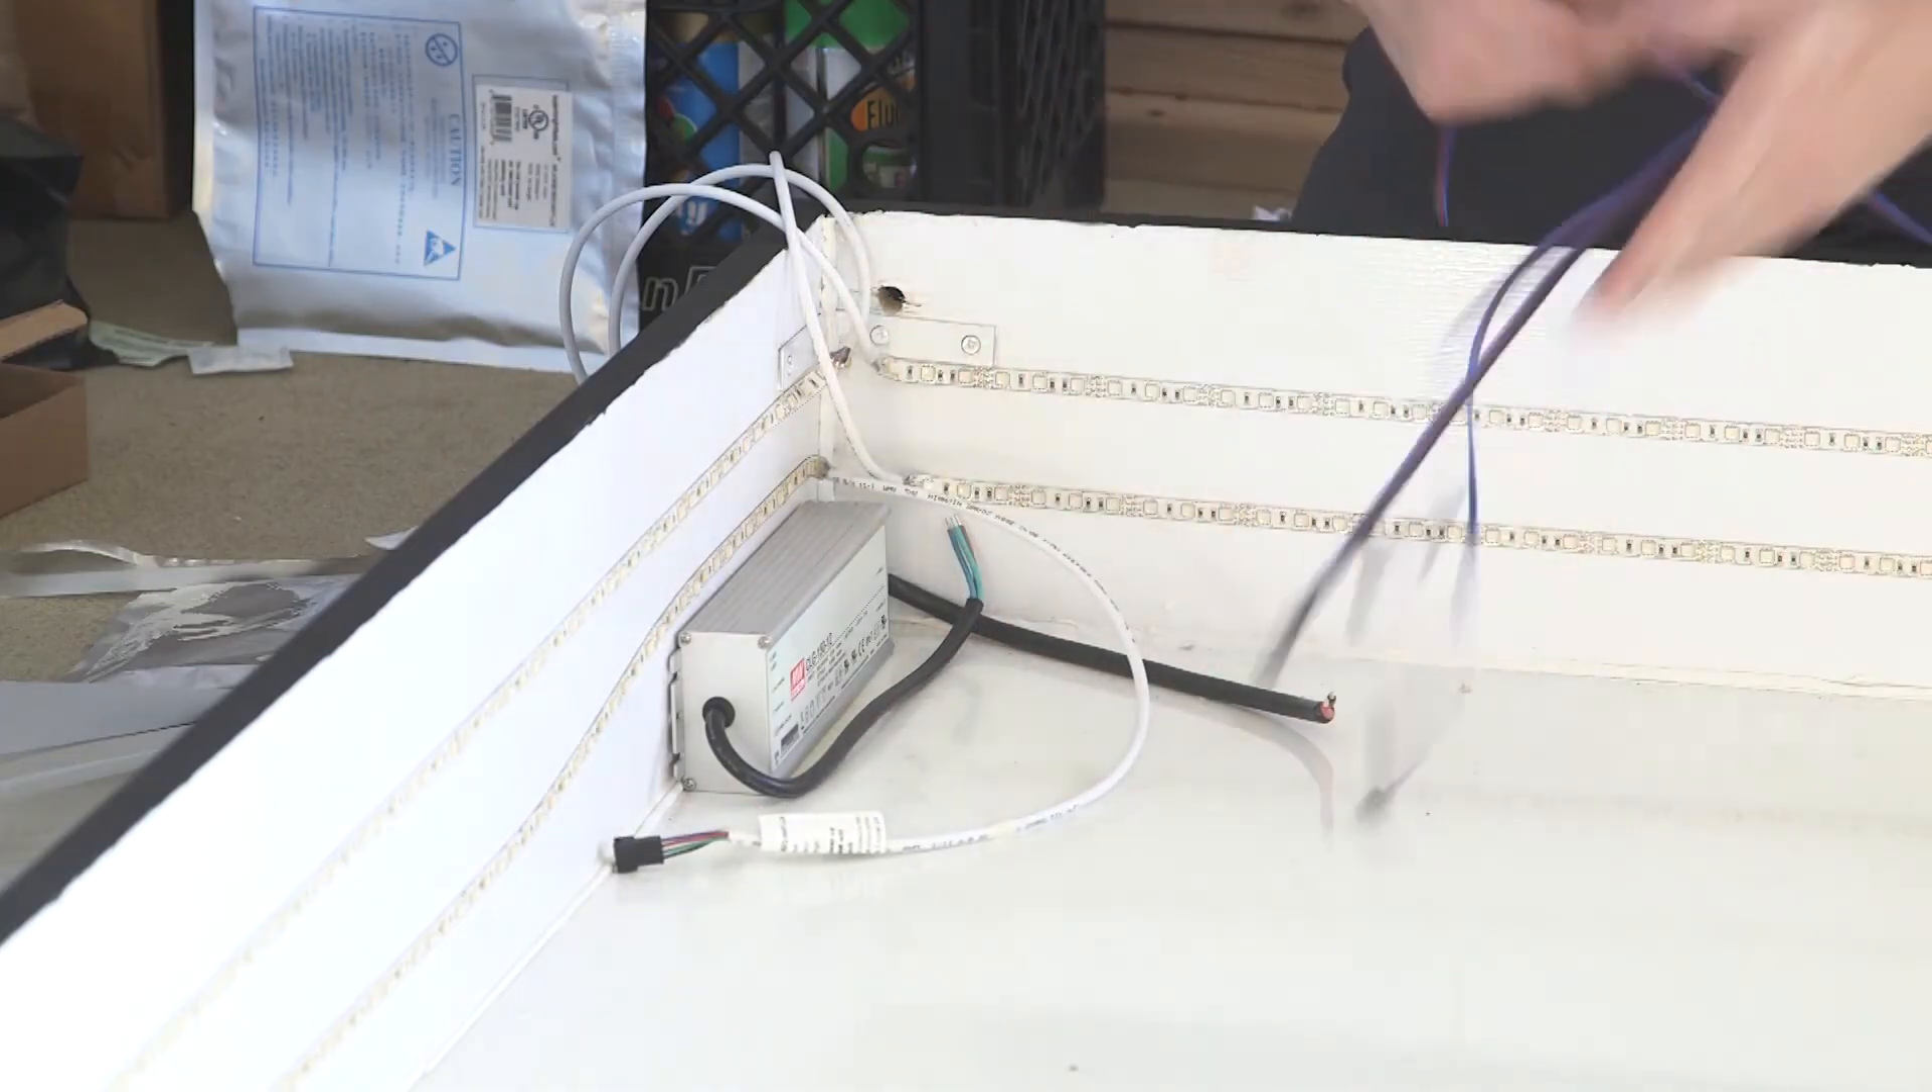Alright now my light strips are installed.